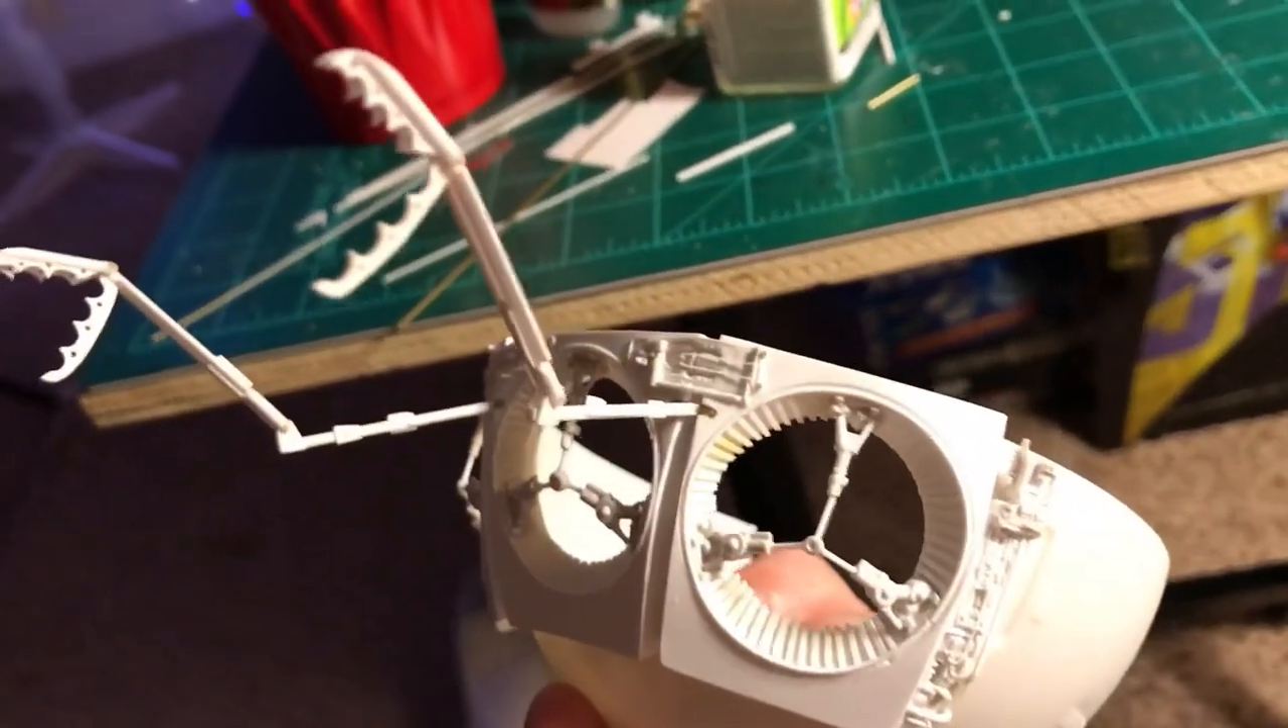And here are the two completed claws. And I have them attached onto the ship.